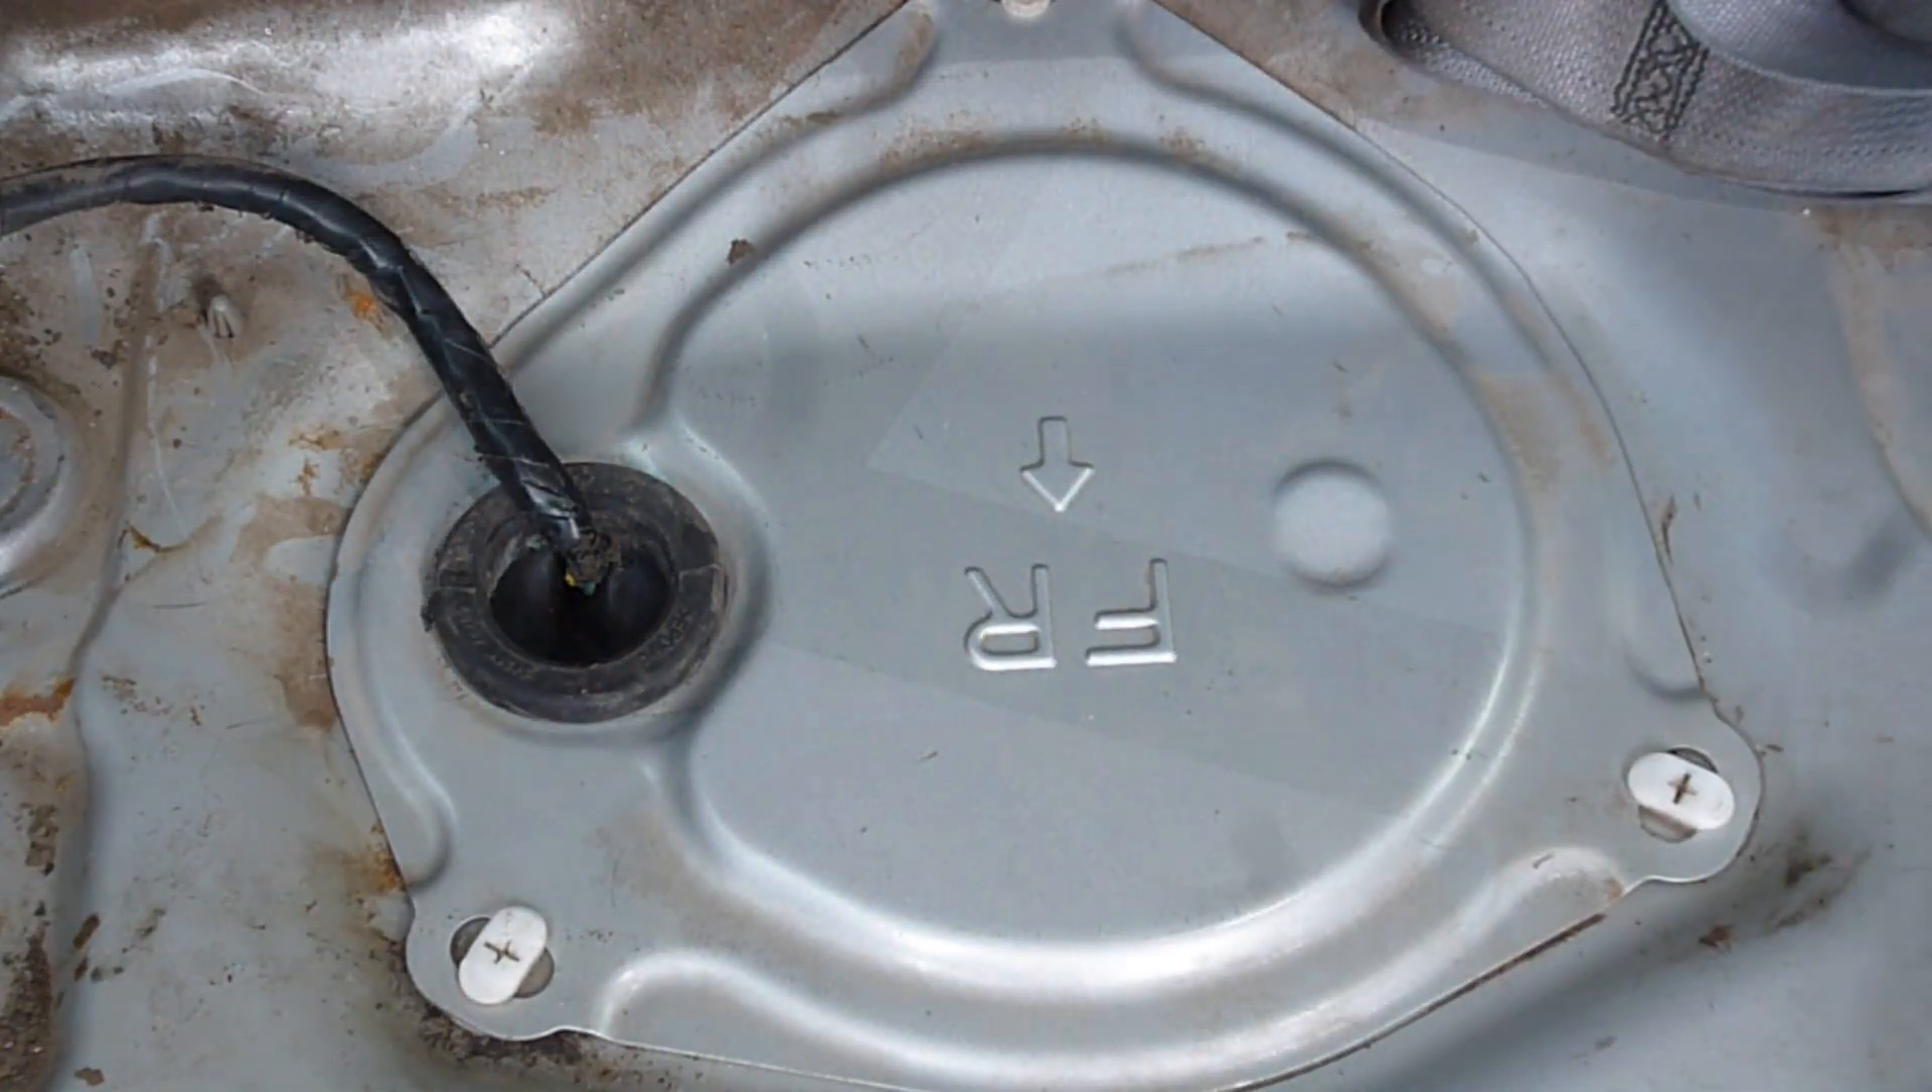Устанавливаем крышечку на место против часовой крутим защелки готово.